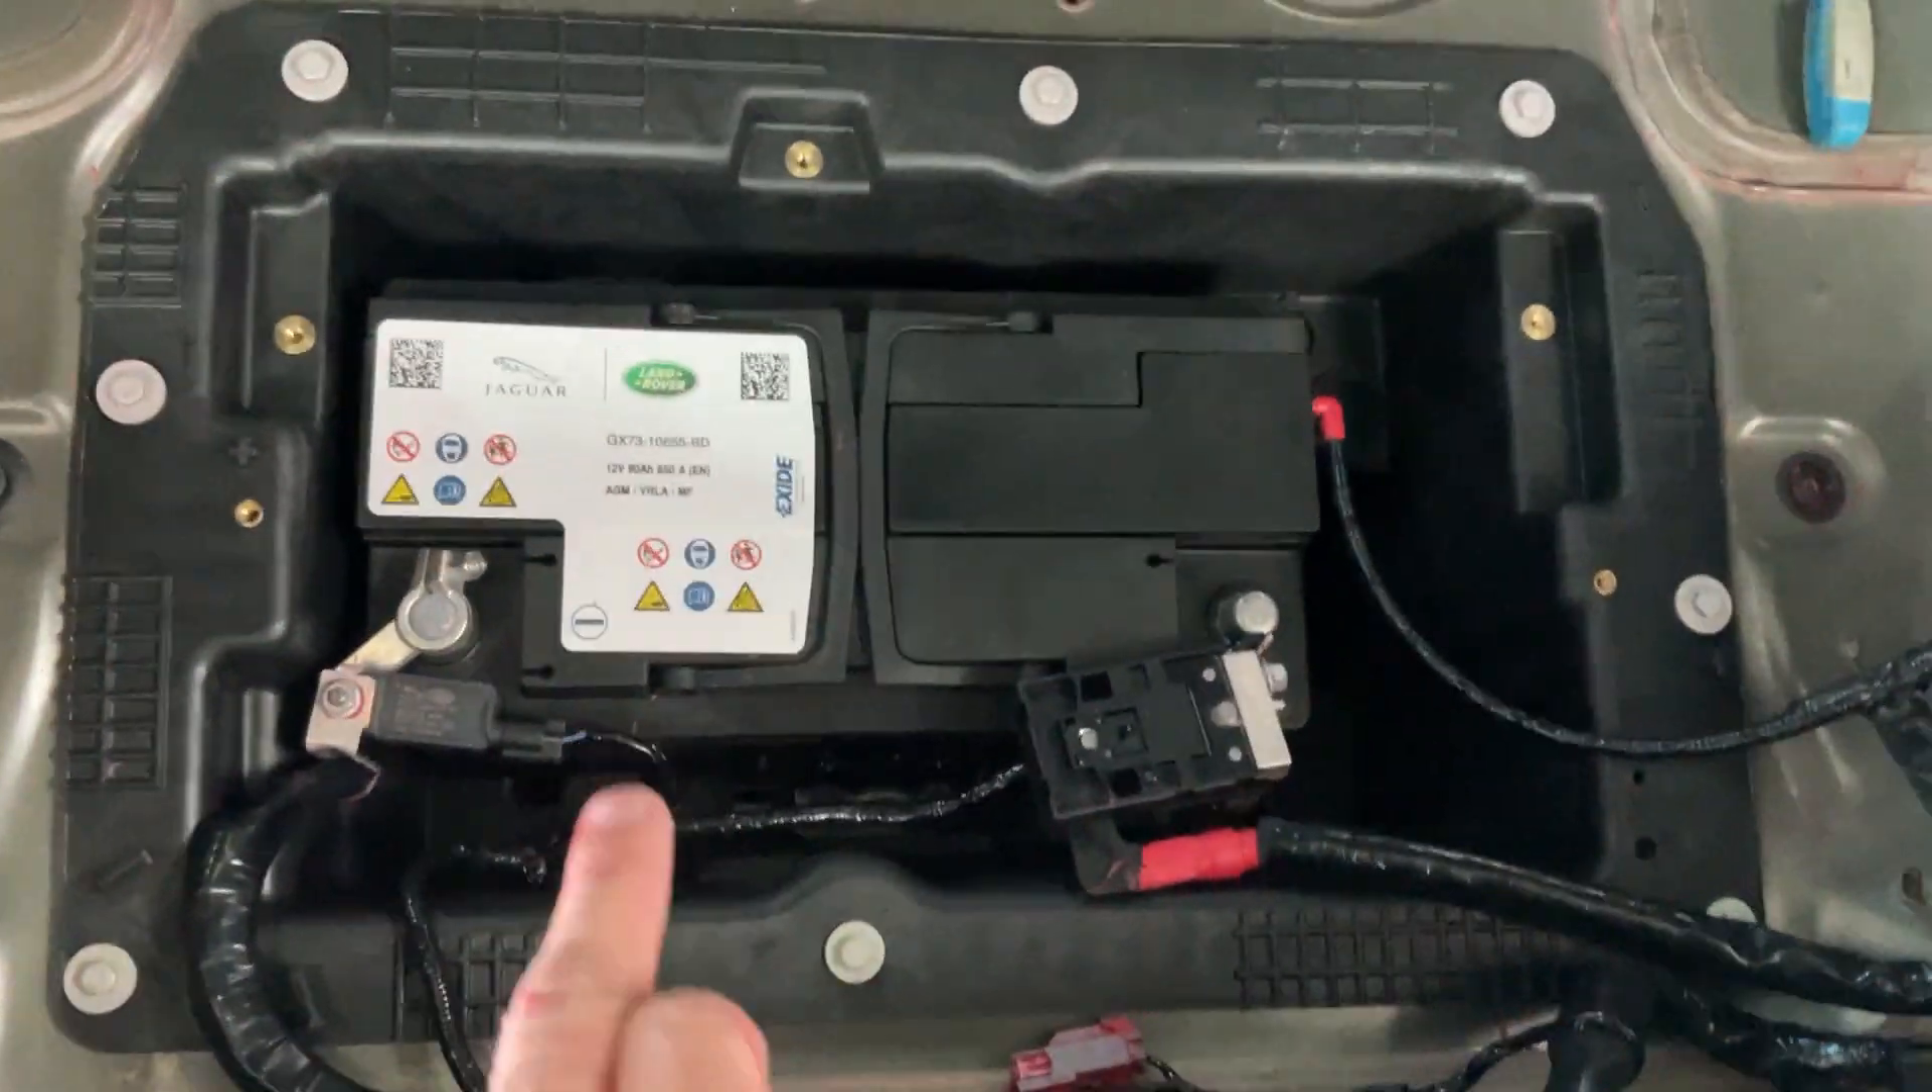We've now put all of this all the cabling back in and we've got the battery box back in with the battery.